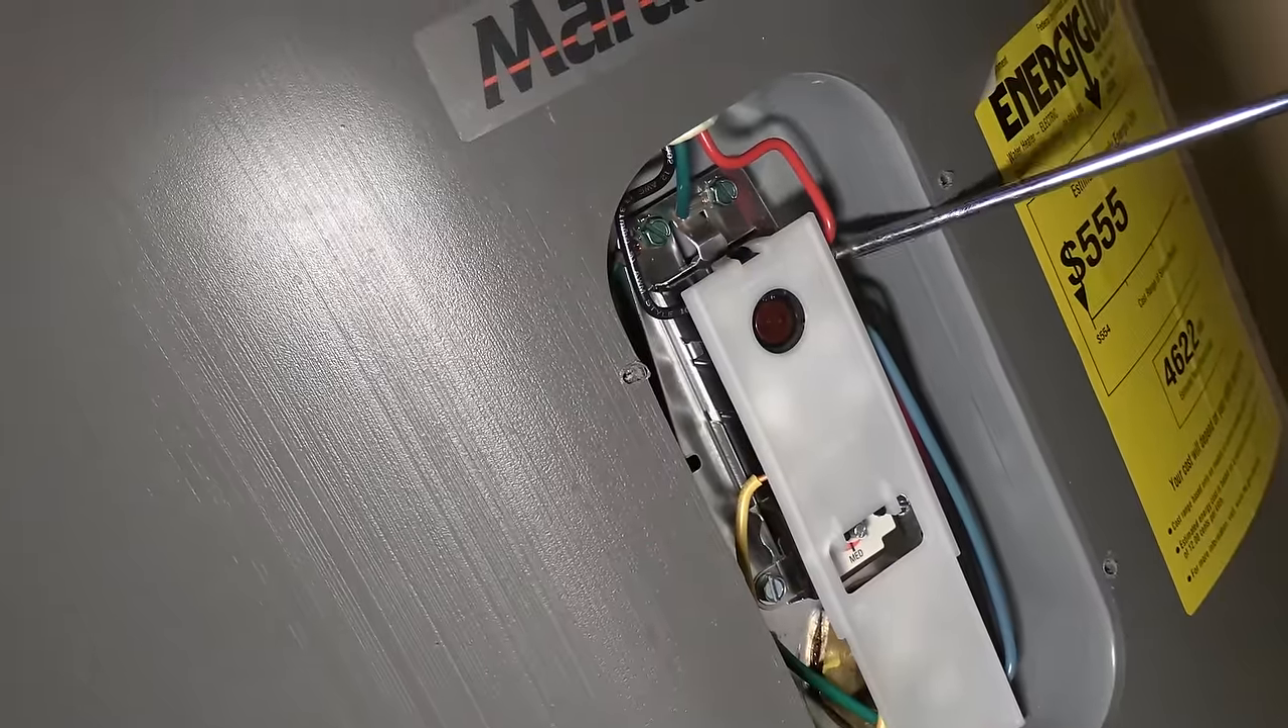Now that I have the cover off, I want to be careful because the terminals underneath this plastic shield are alive.